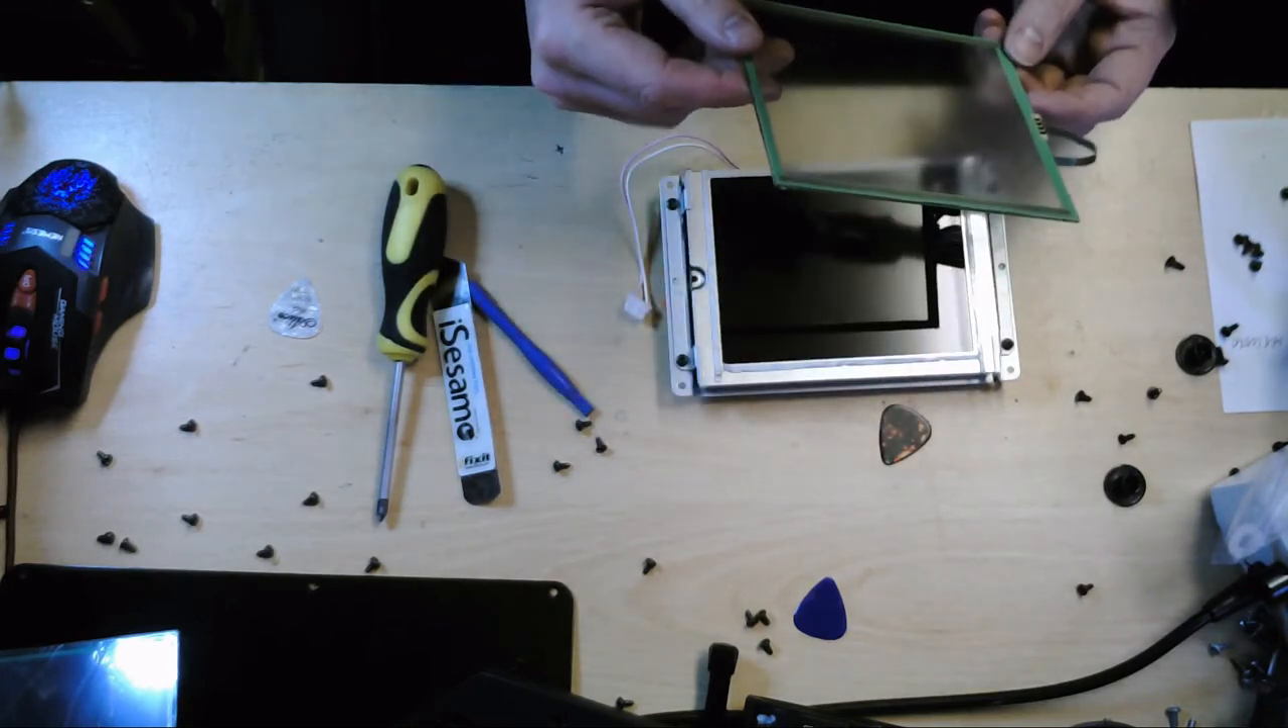So that is our bit of glass off.